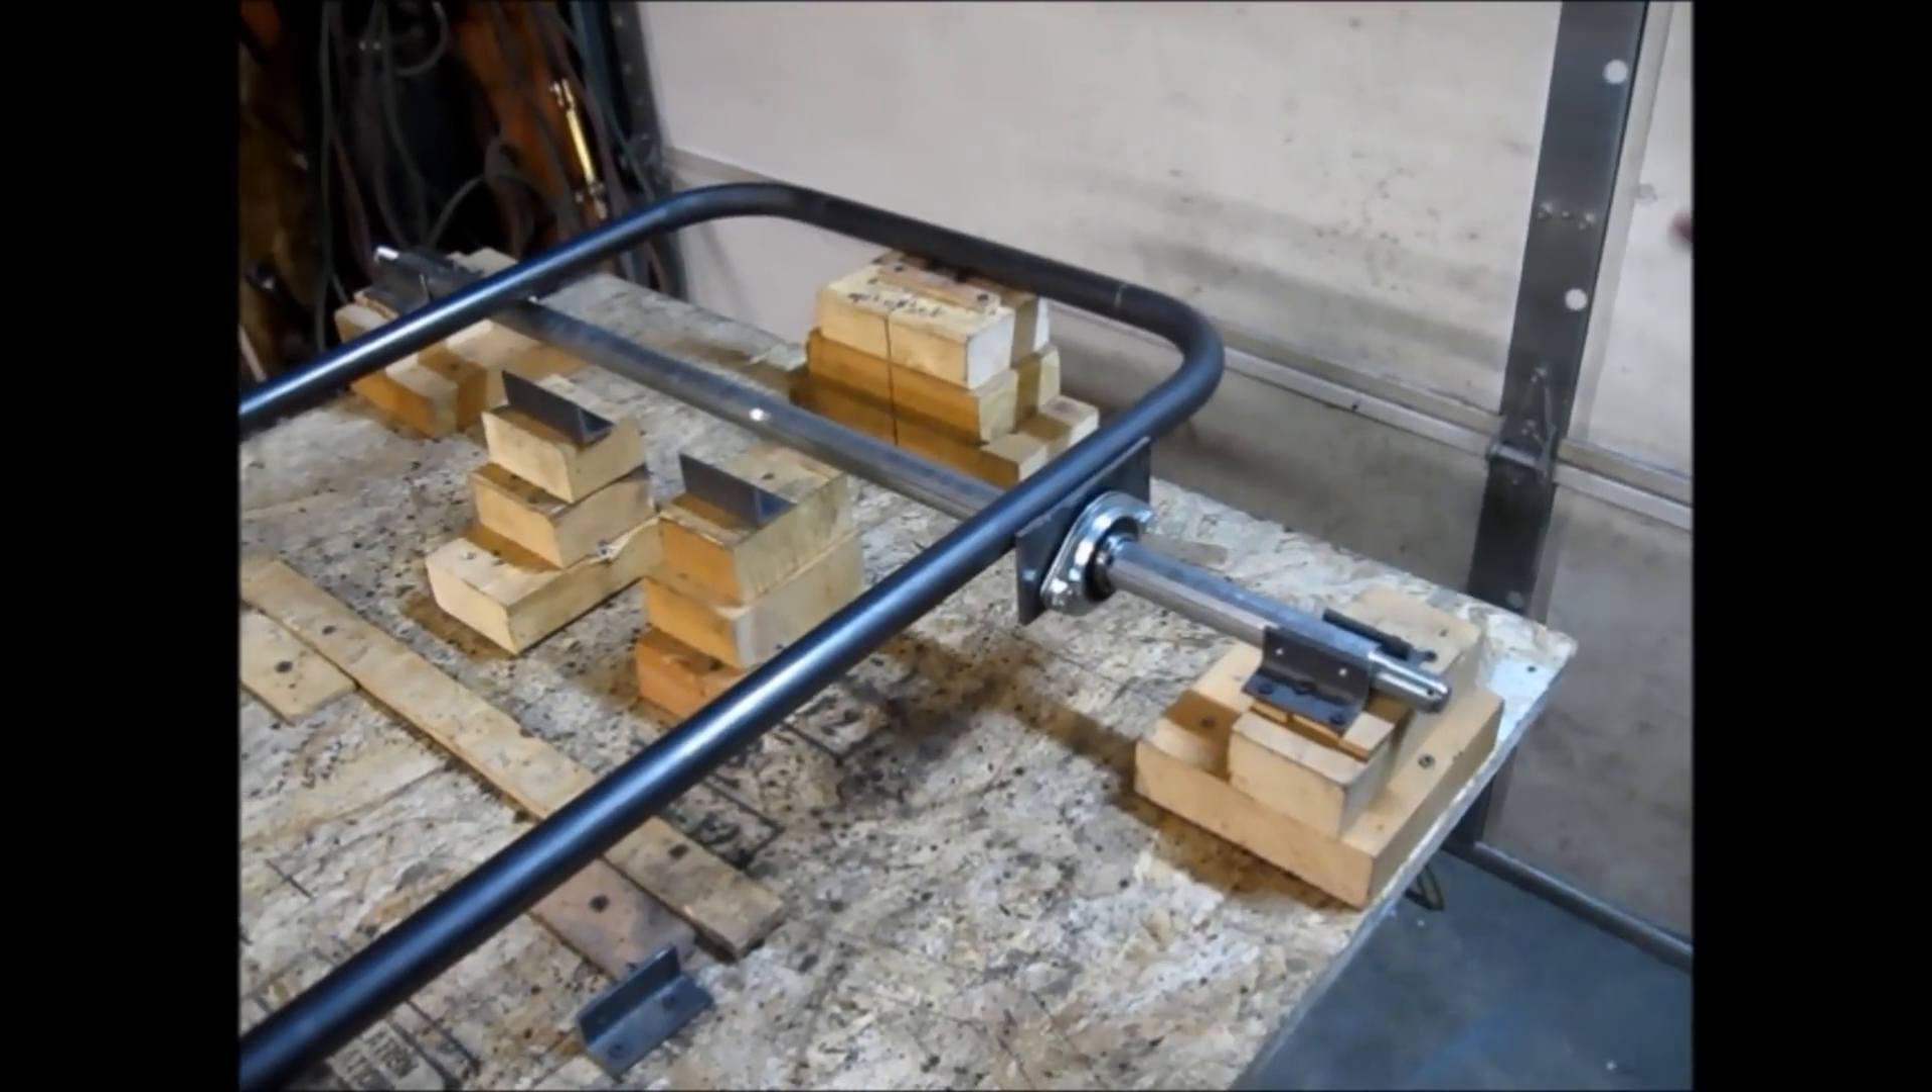I just slid an axle in there with the hanger and the bearing in place so you can see how that goes together.